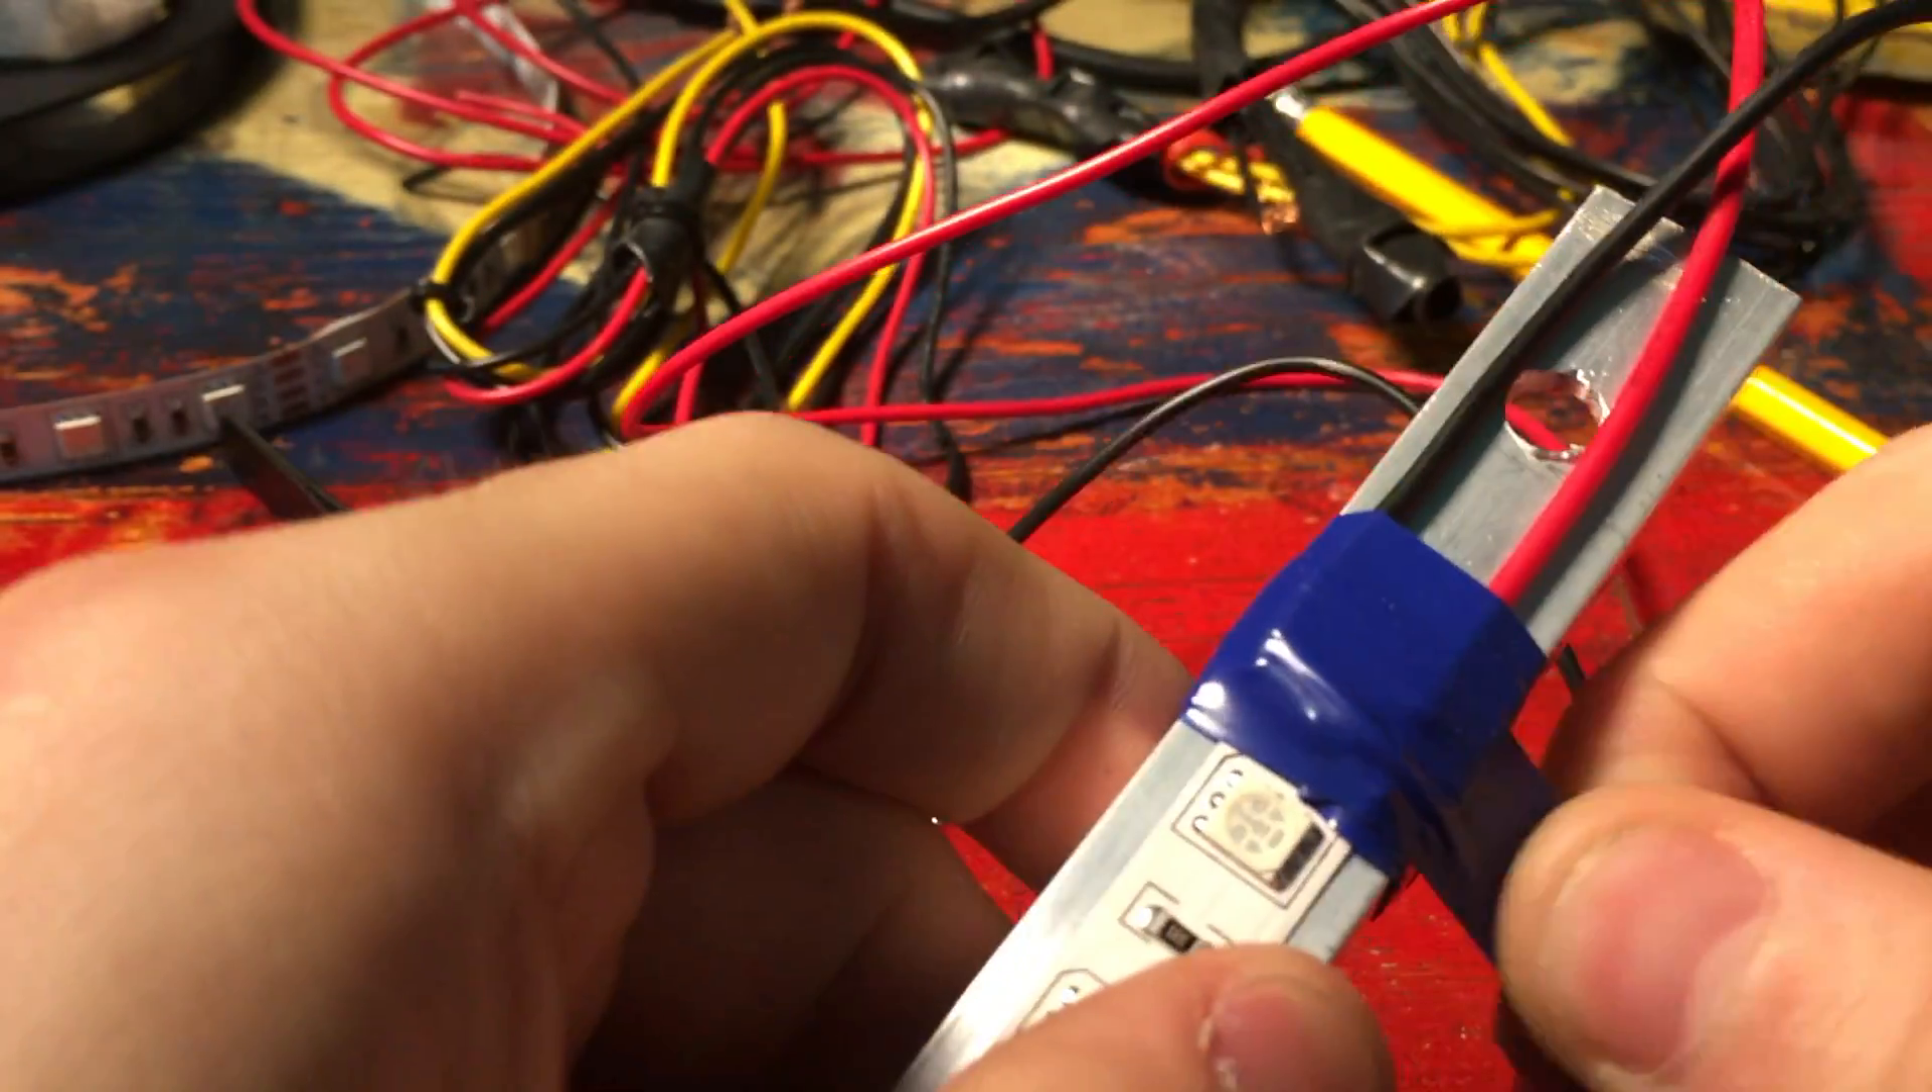I insulated the solder joint with some more electrical tape and the lights were basically done.